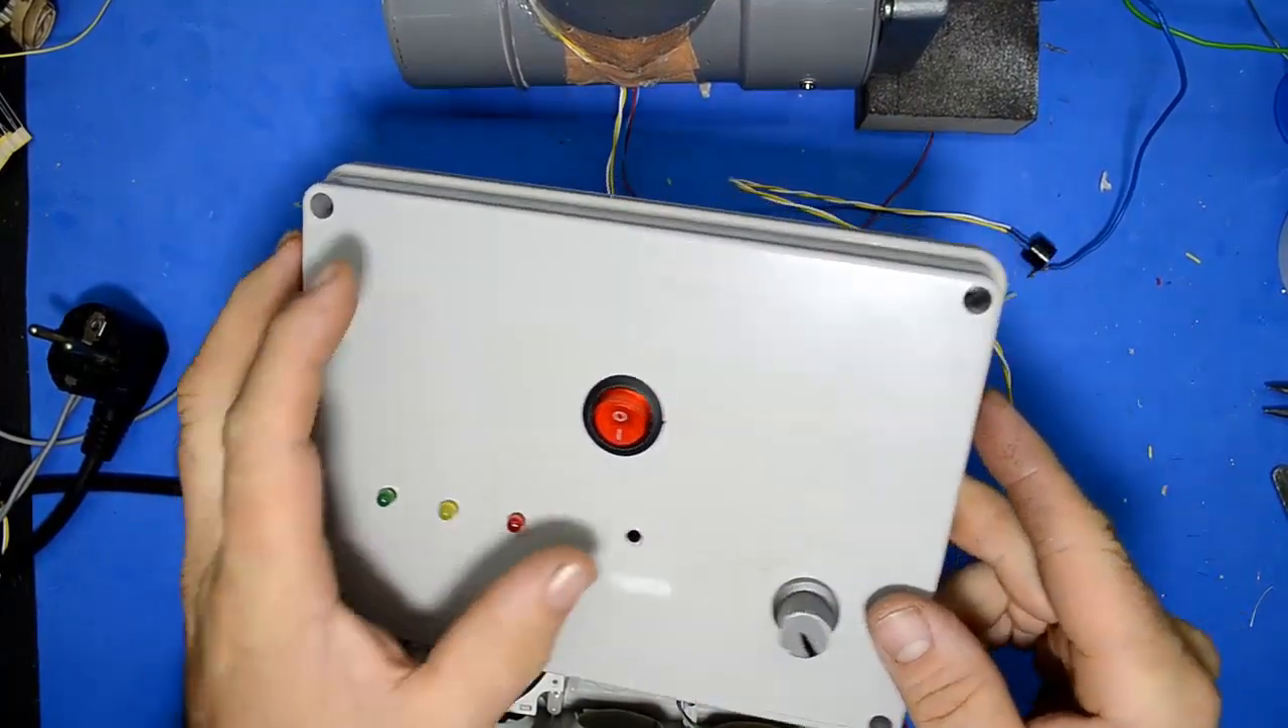Bueno pues ya hemos puesto Los tres LED Ahí Uno, dos y tres.